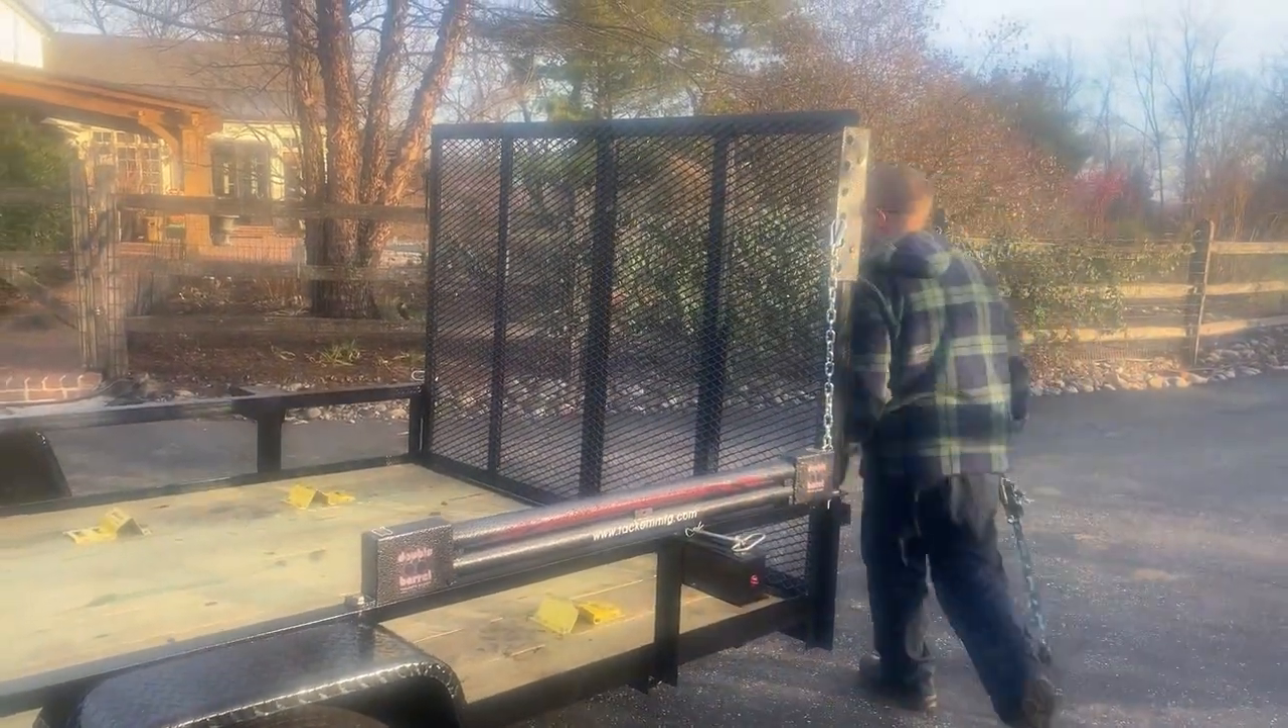So now we have our ramp lift assist system installed.